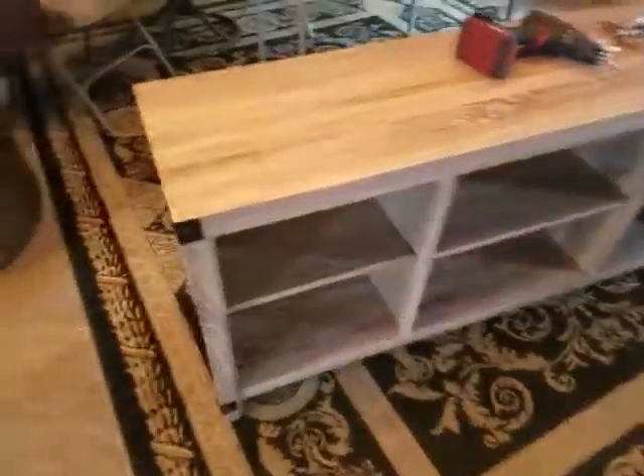Well, I've been going at this now for about 45 minutes and all I have left to put on is the doors.